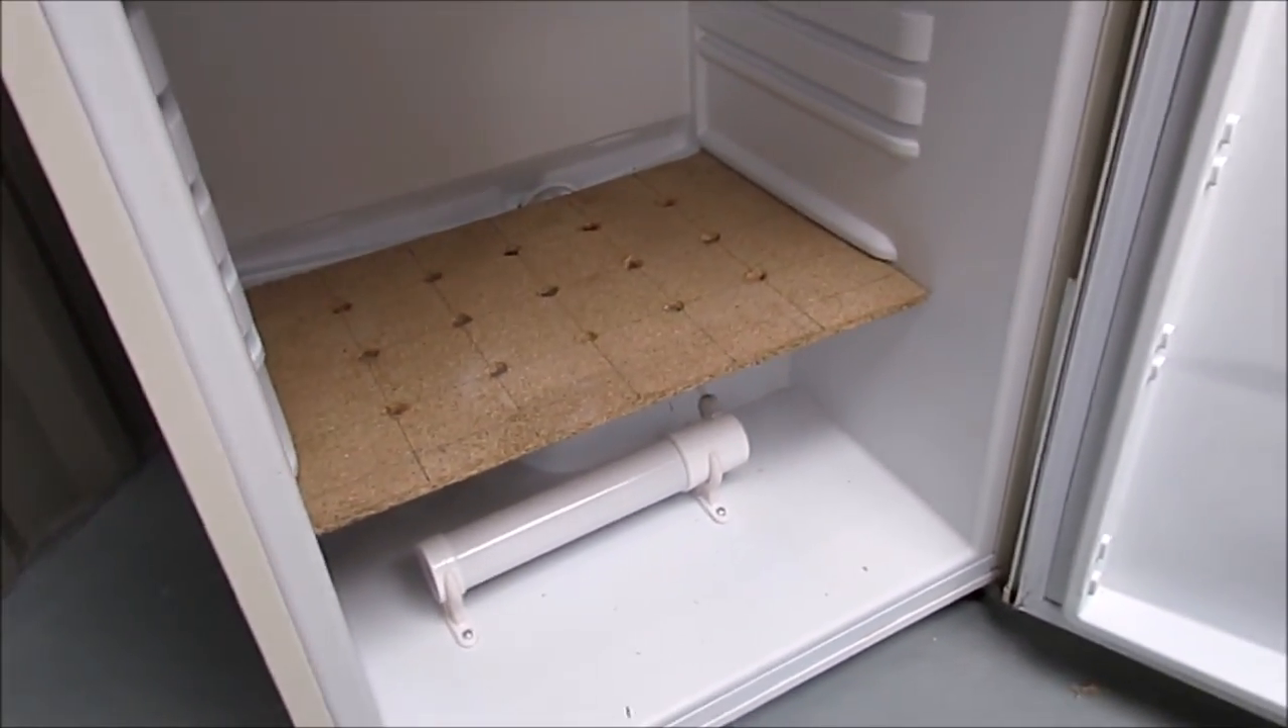I've removed the shelf. And I've put in that little bit of wood.